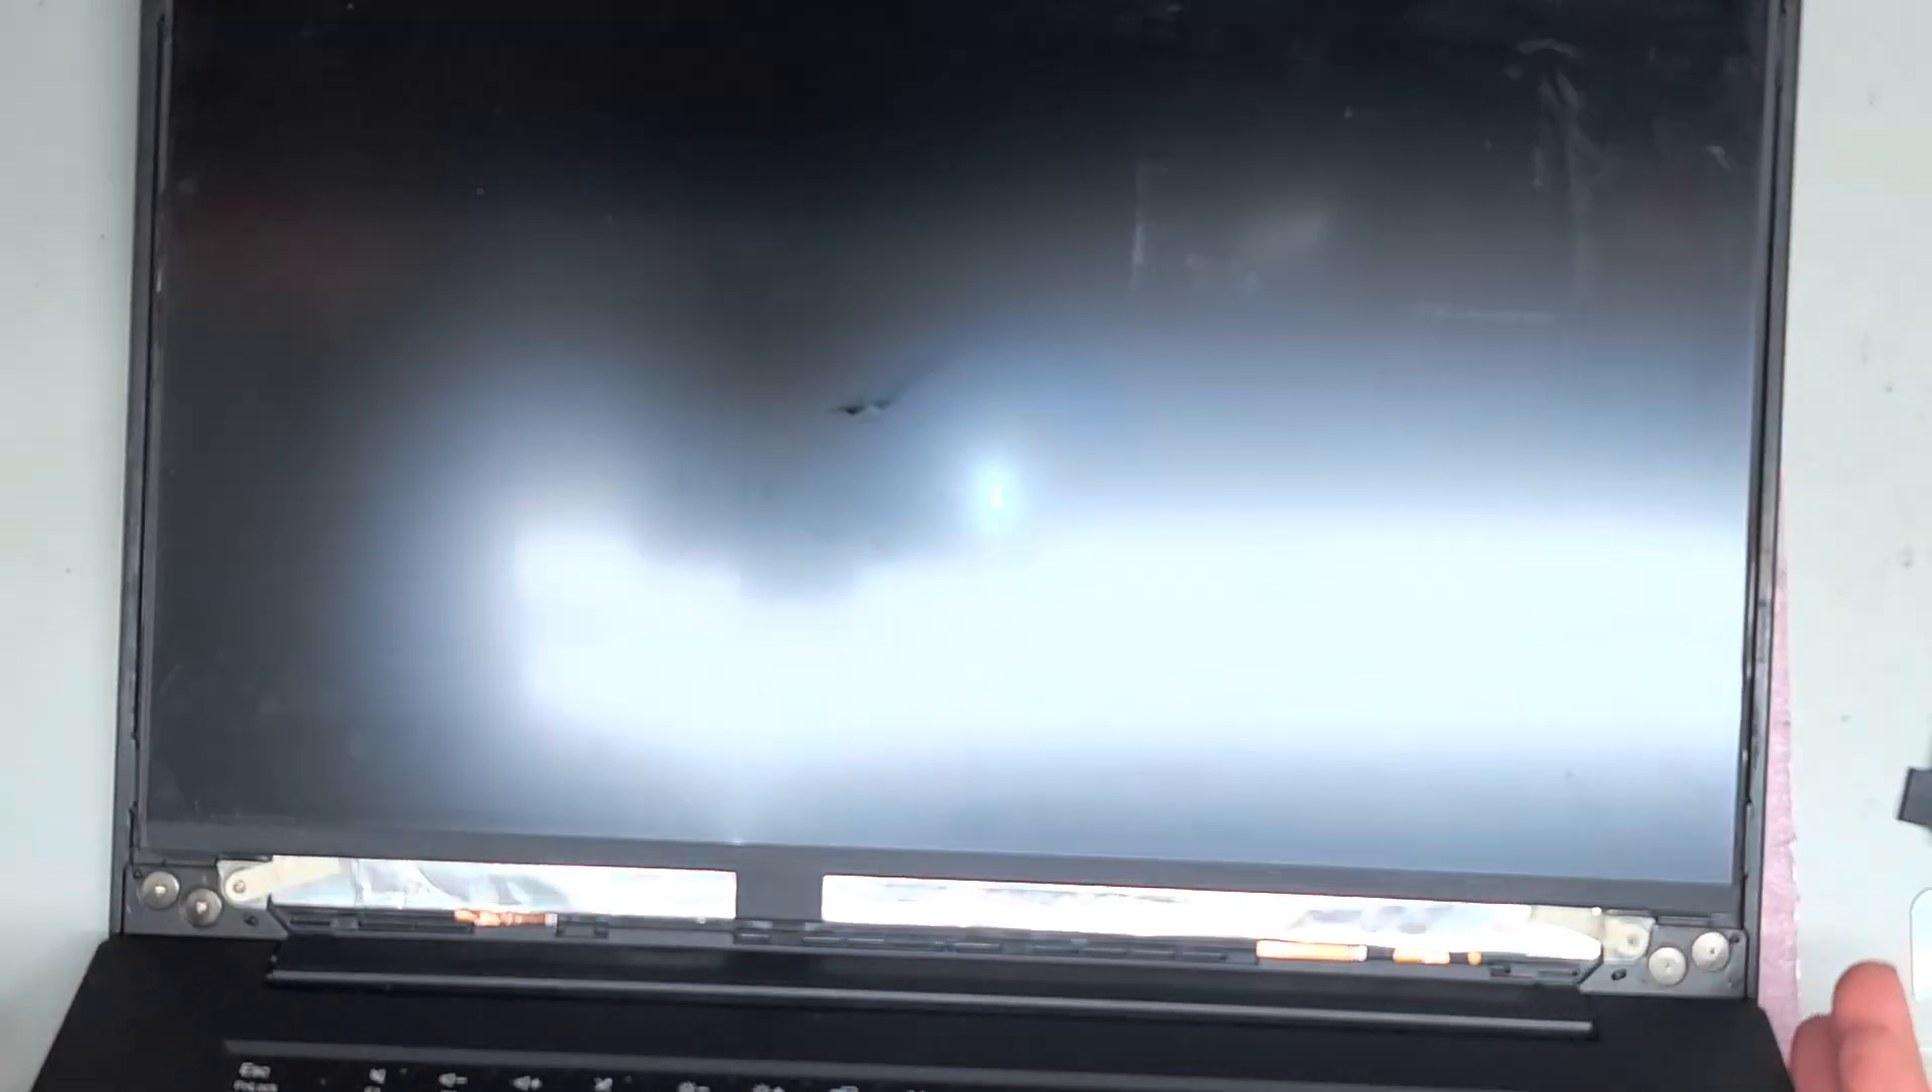So now we got that bezel off.